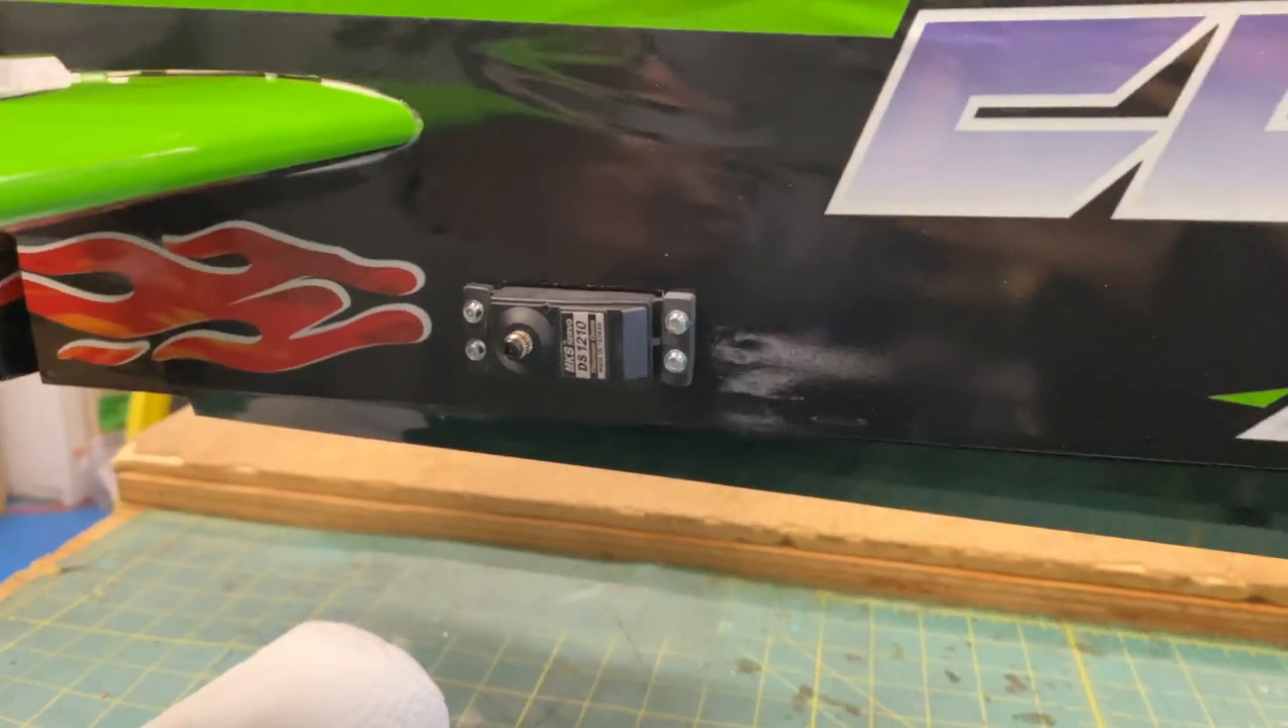And there you have an installed rudder servo.